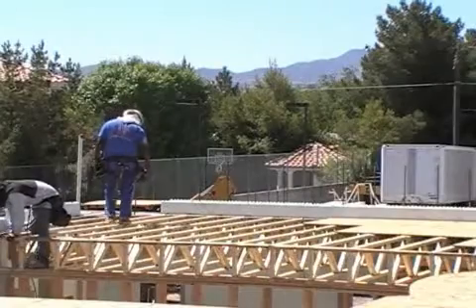With the first-floor internal framing done, the second-story floor truss system is put into place.